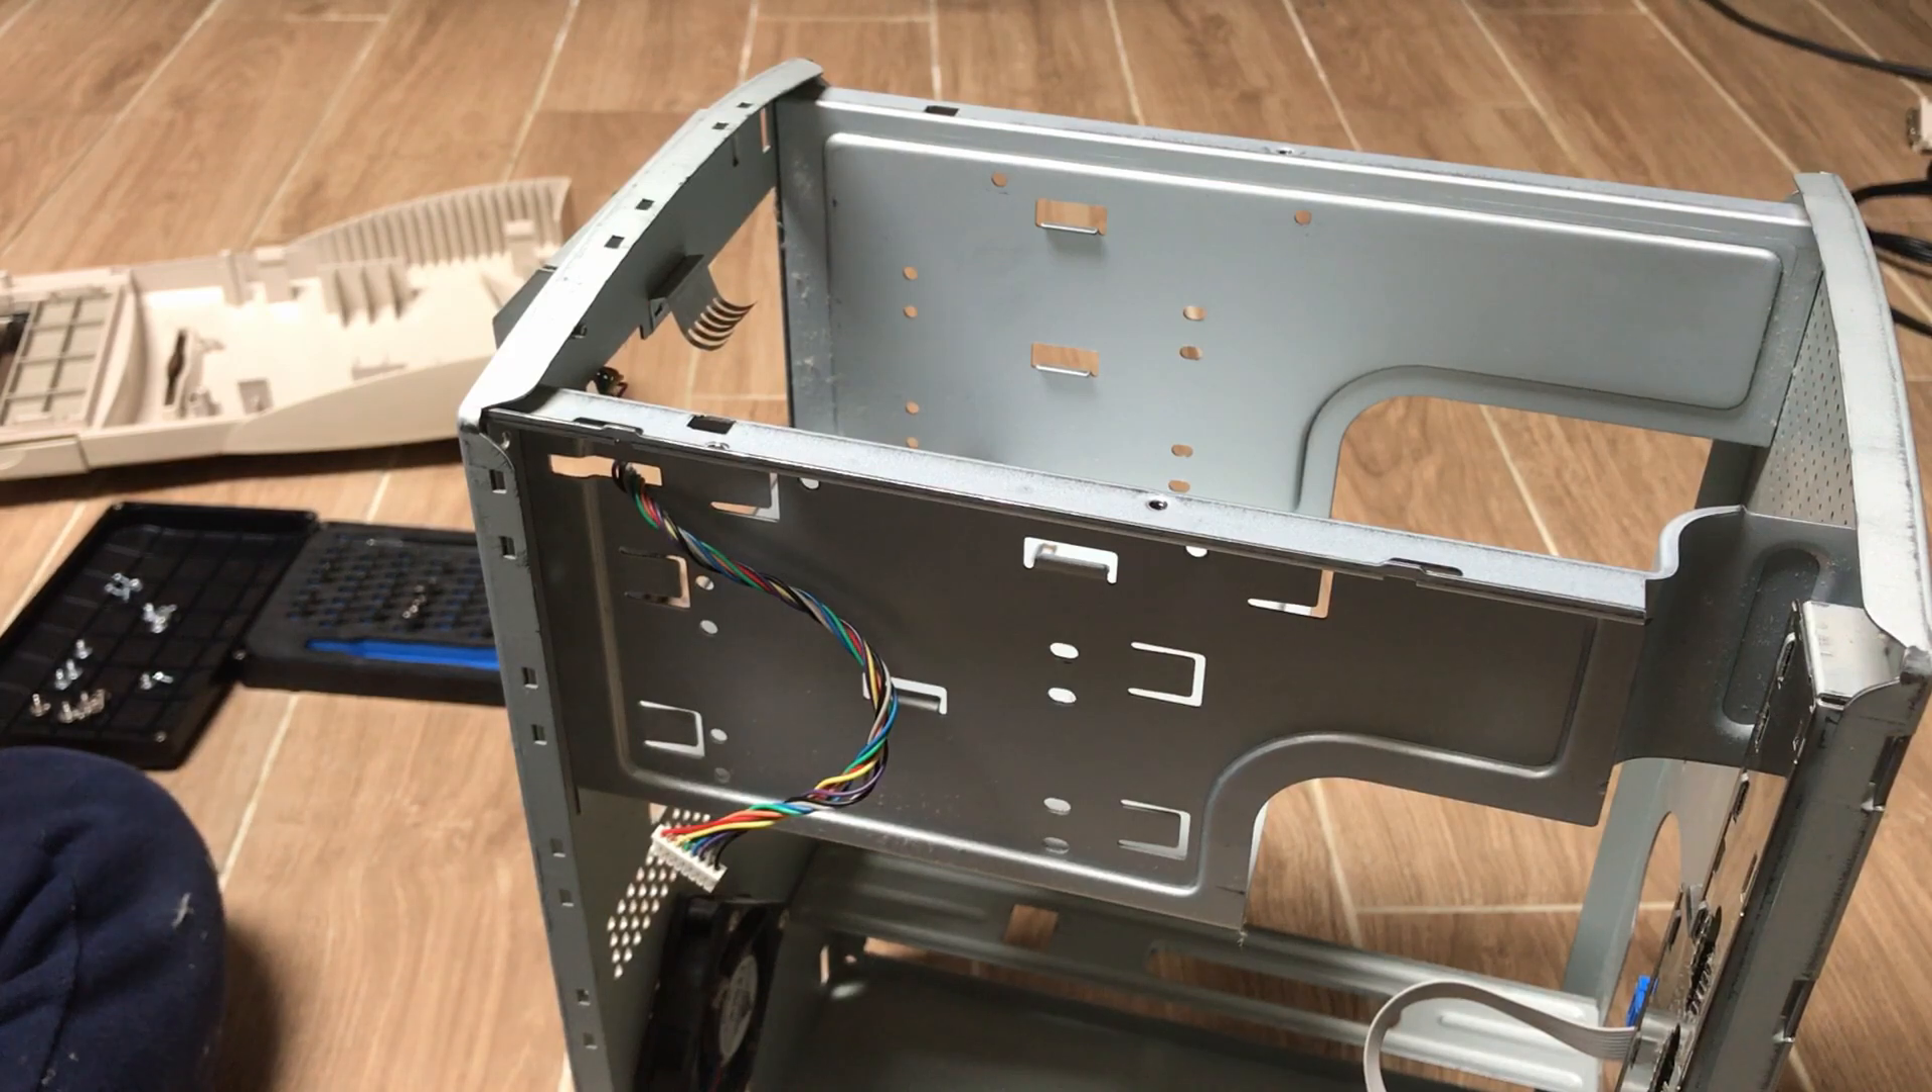And now, you have gutted the entire case.